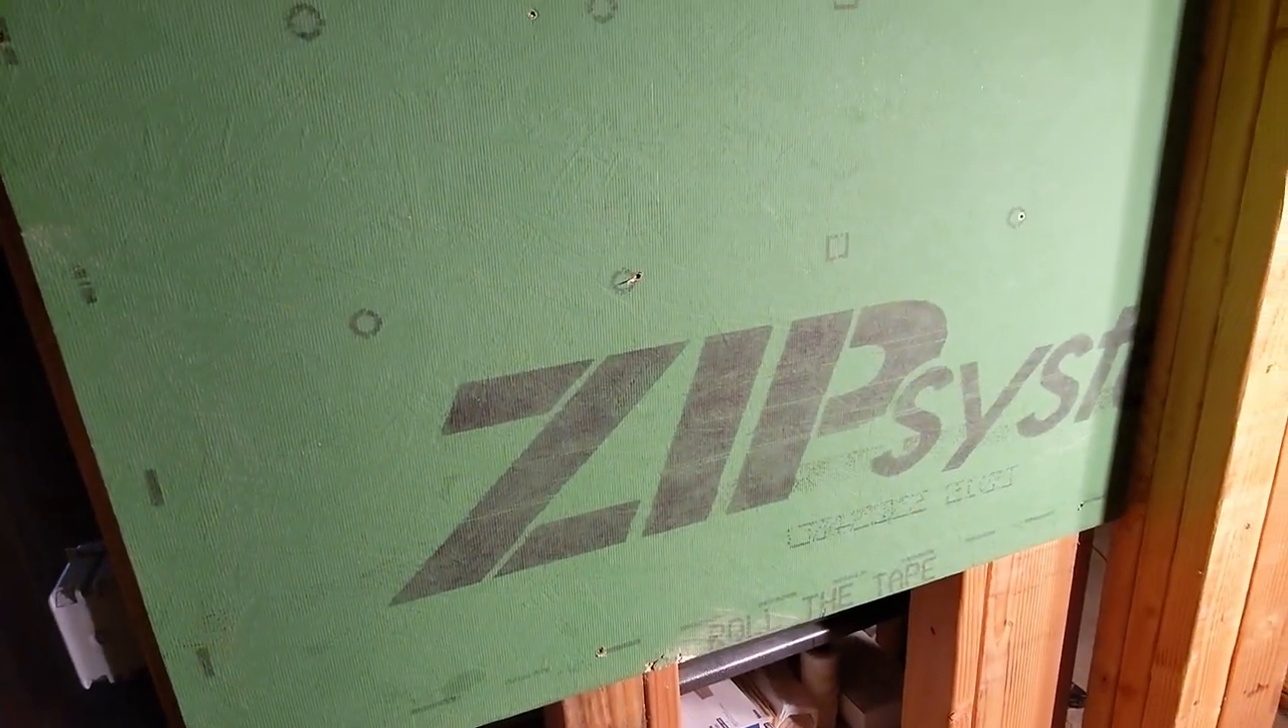So you can see I've got this zip system board put up here.